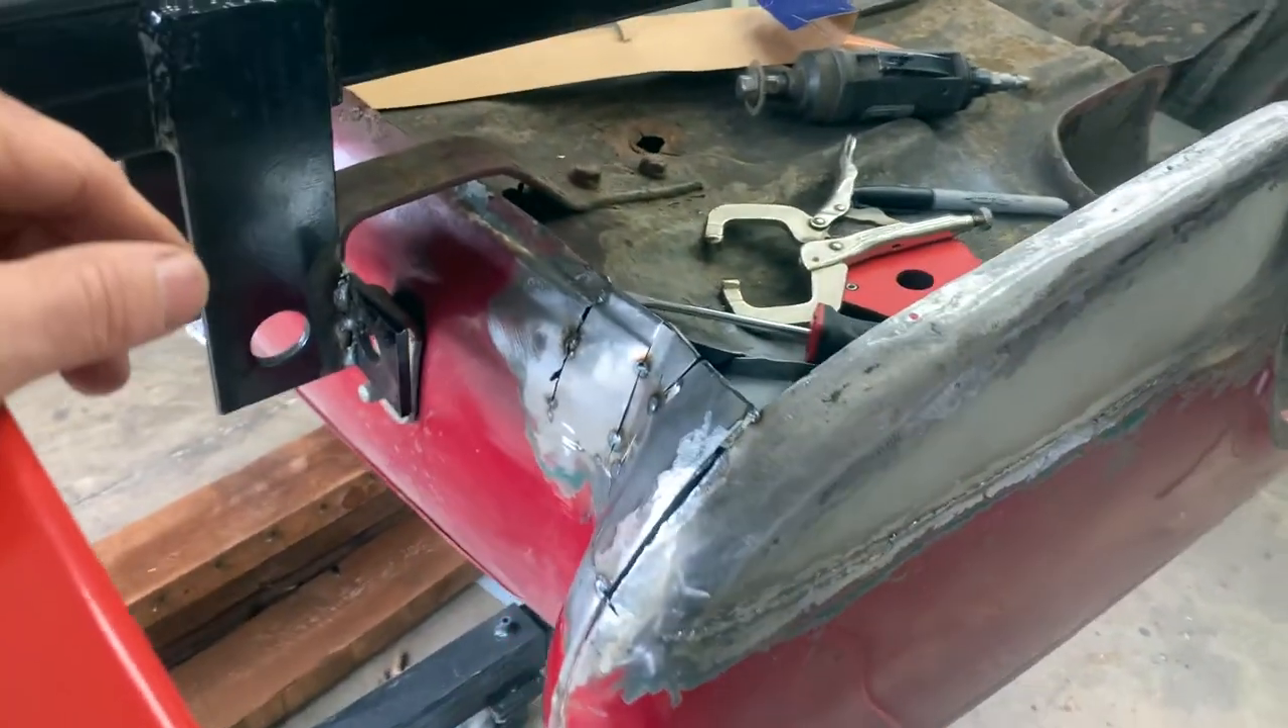So I went ahead and installed this, uh, rear quarter piece that I had built and I started to go clean up the welds and everything.